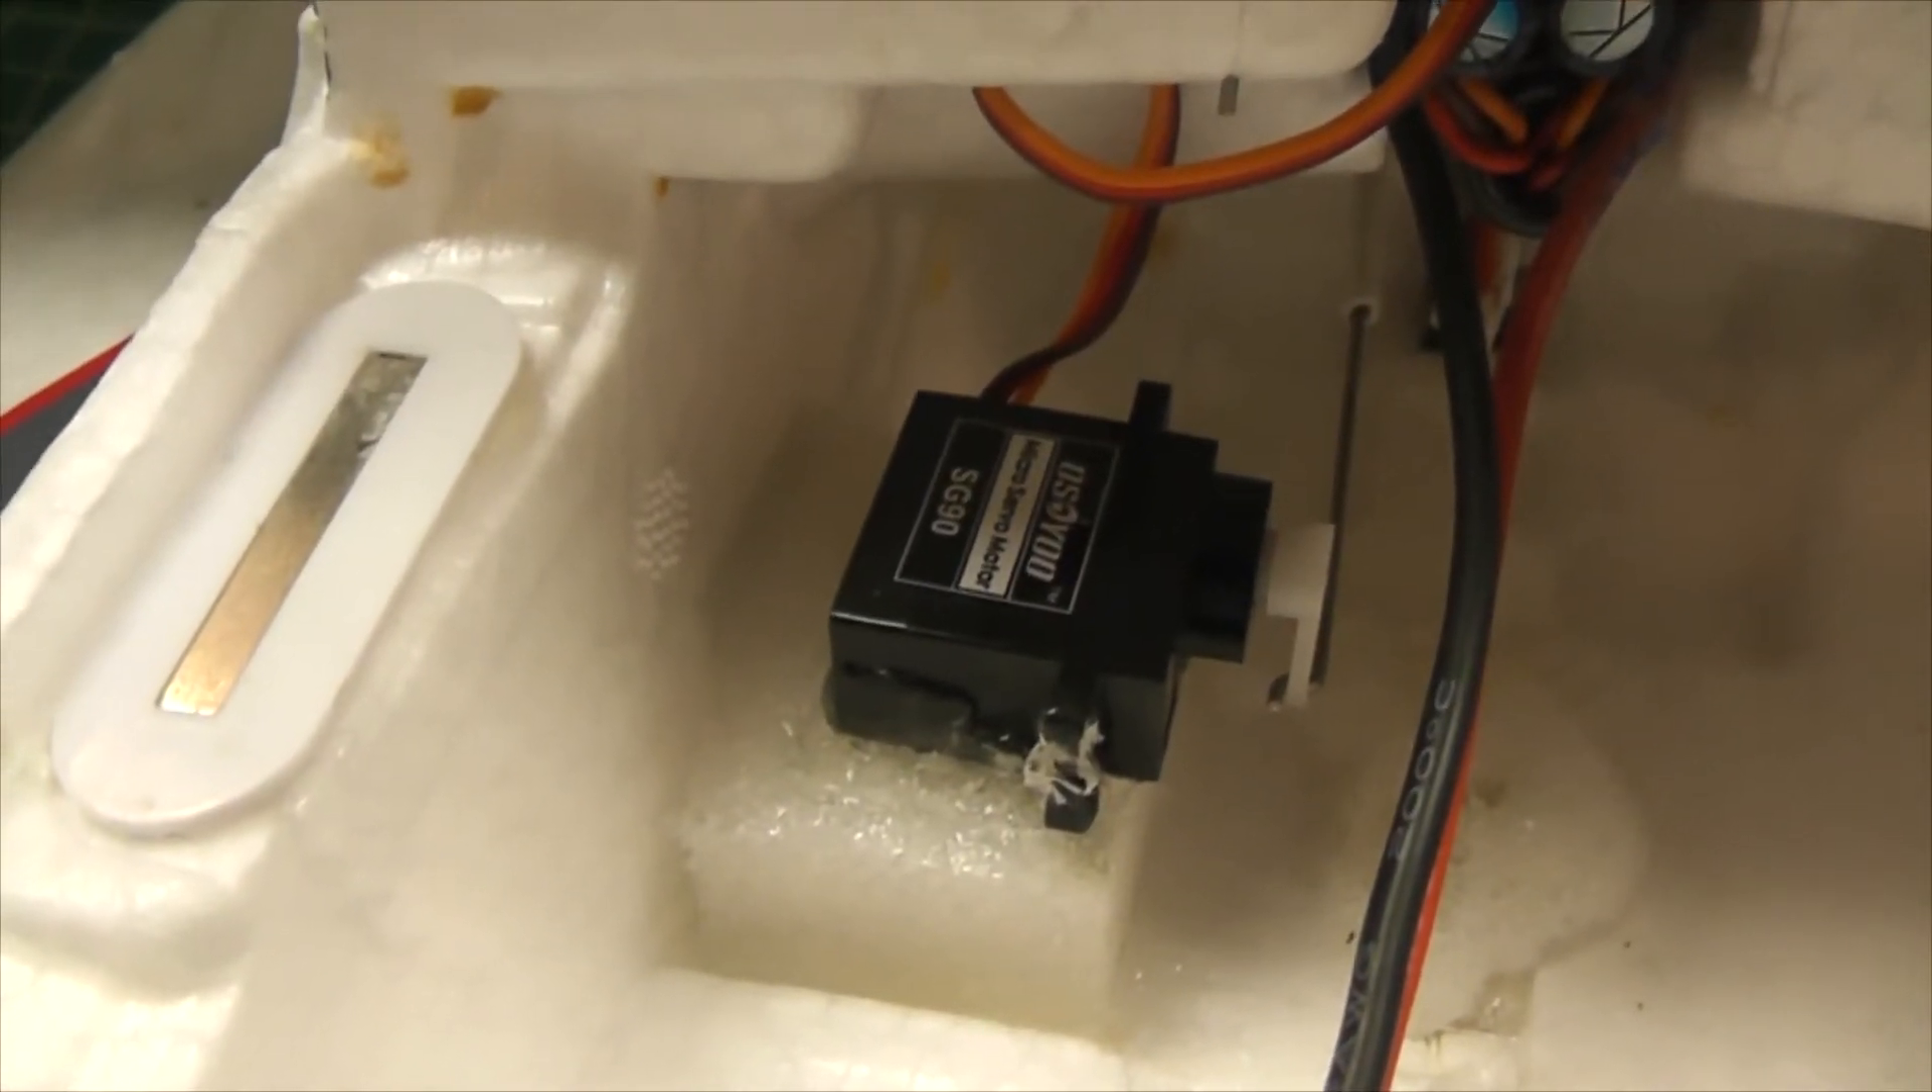So this is the inside of the aircraft and you can already see there i've got that uh new servo in place.